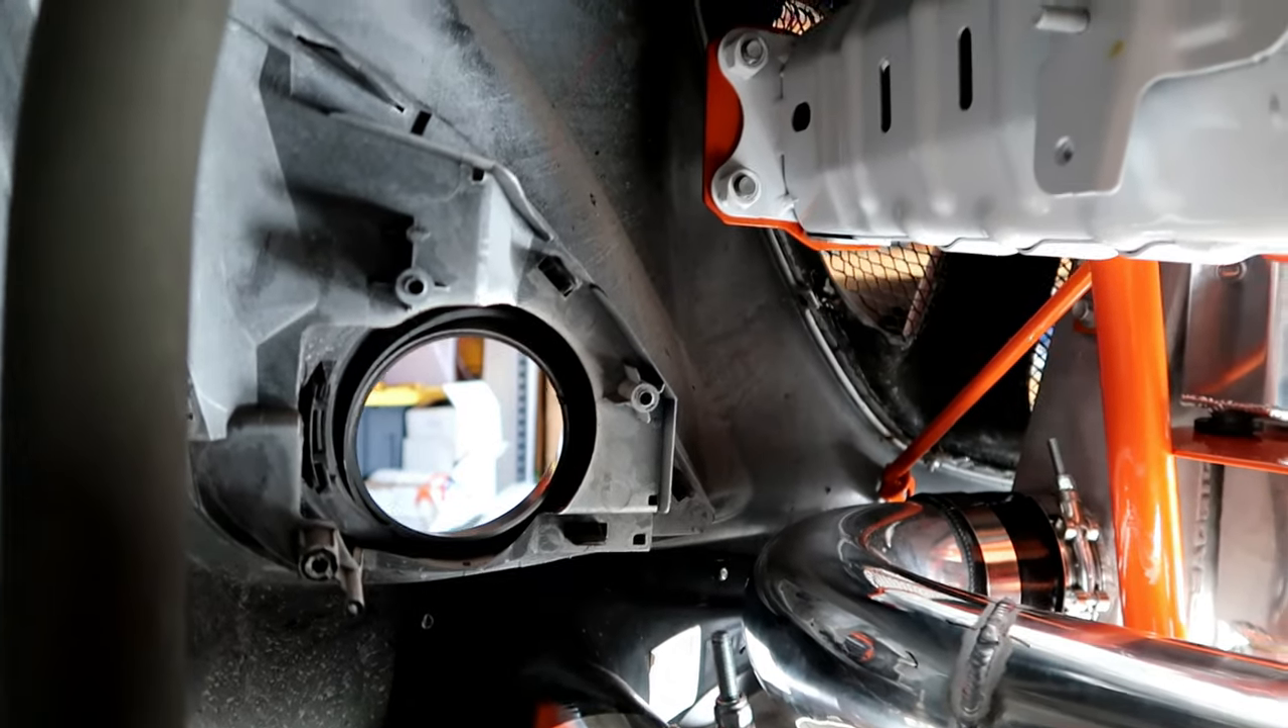I just gotta put back the fog light there.